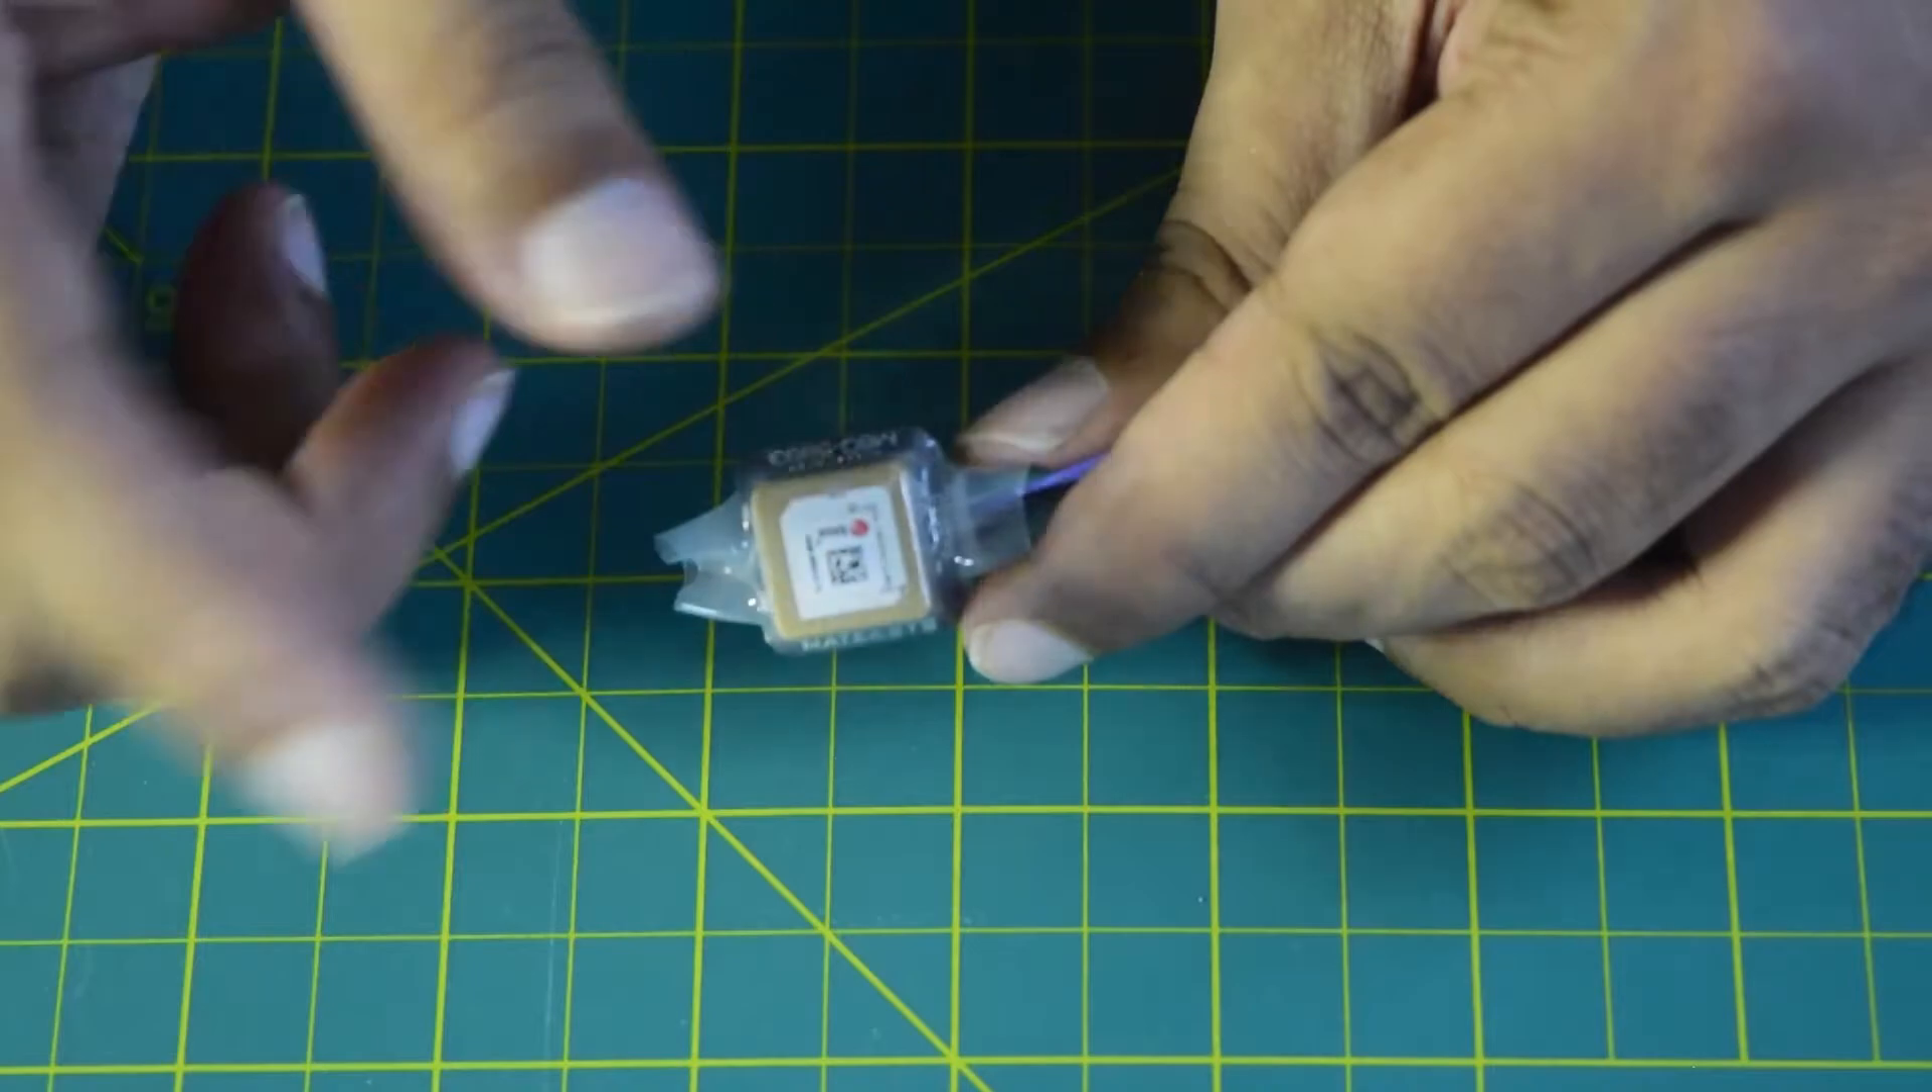So as you can see guys i have successfully shrinked this gps module inside this cover so as to protect it from any damage or scratches as it will be installed onto the outer side of the drone frame guys.